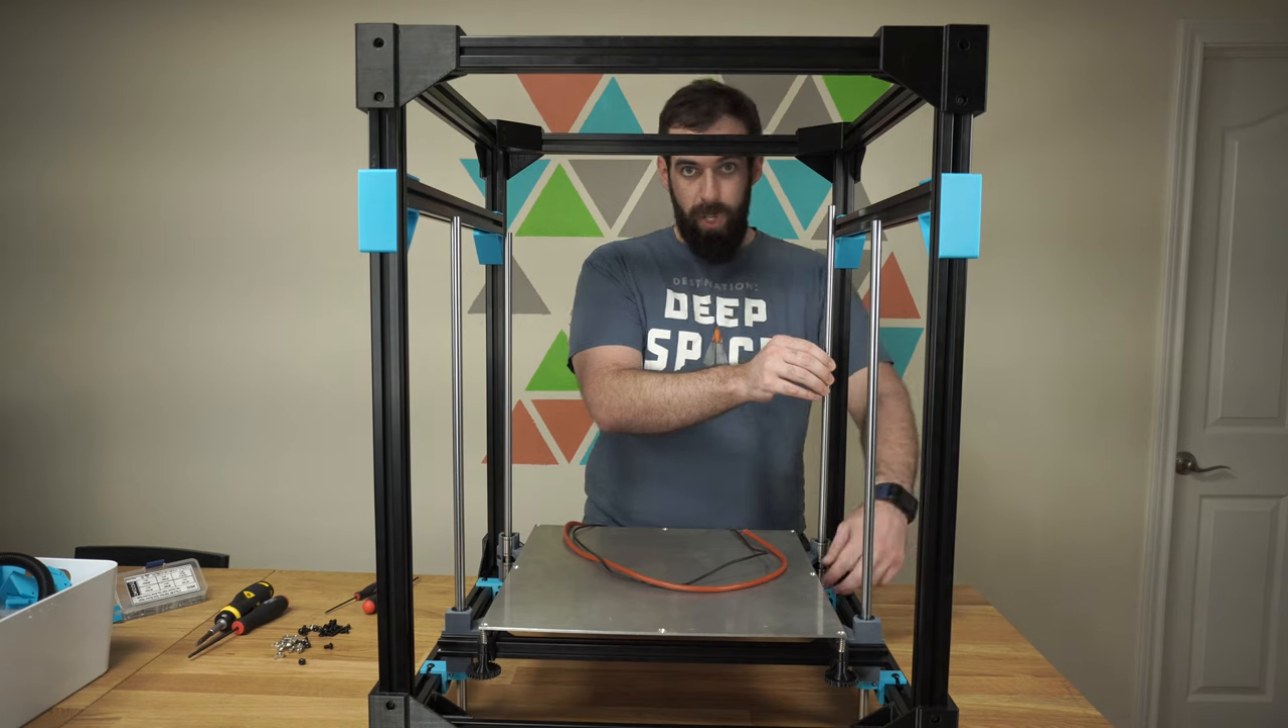Okay, so the bed is in position.